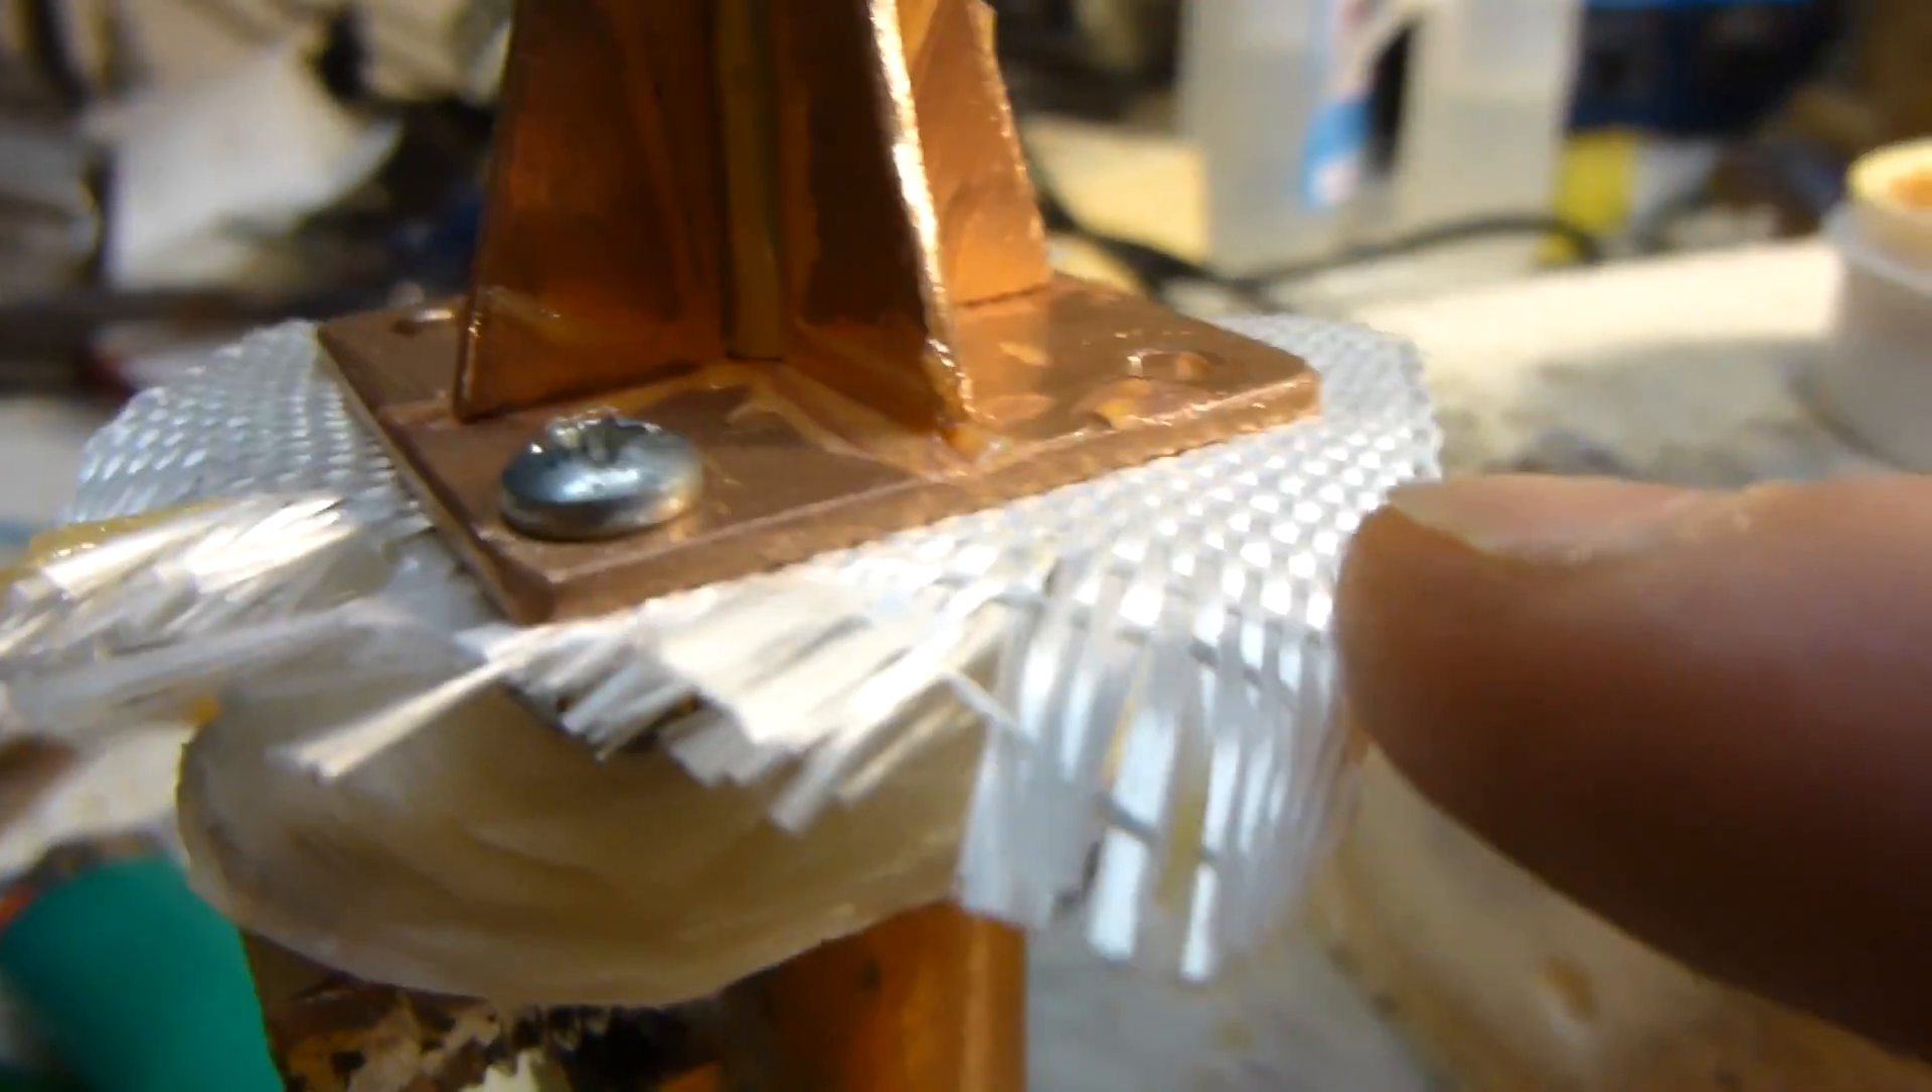I've also got this insulation in between the two copper plates.